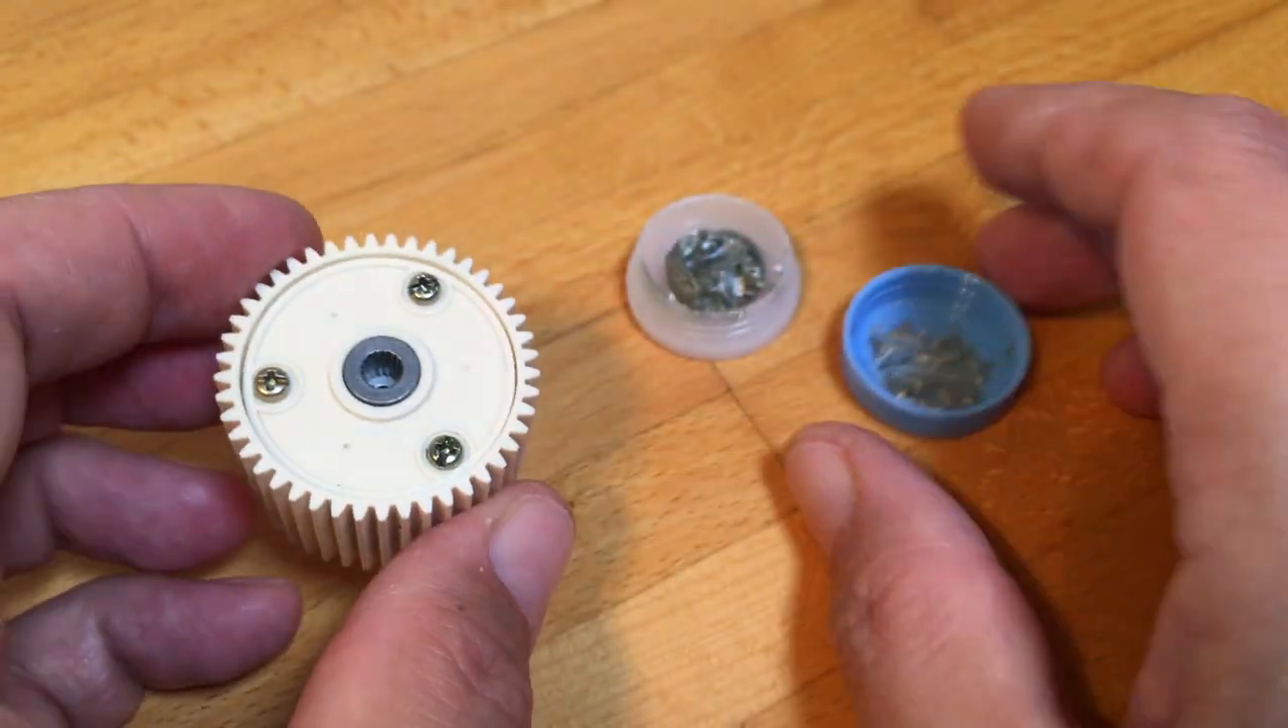I got the differential all finished and enclosed here and greased up.